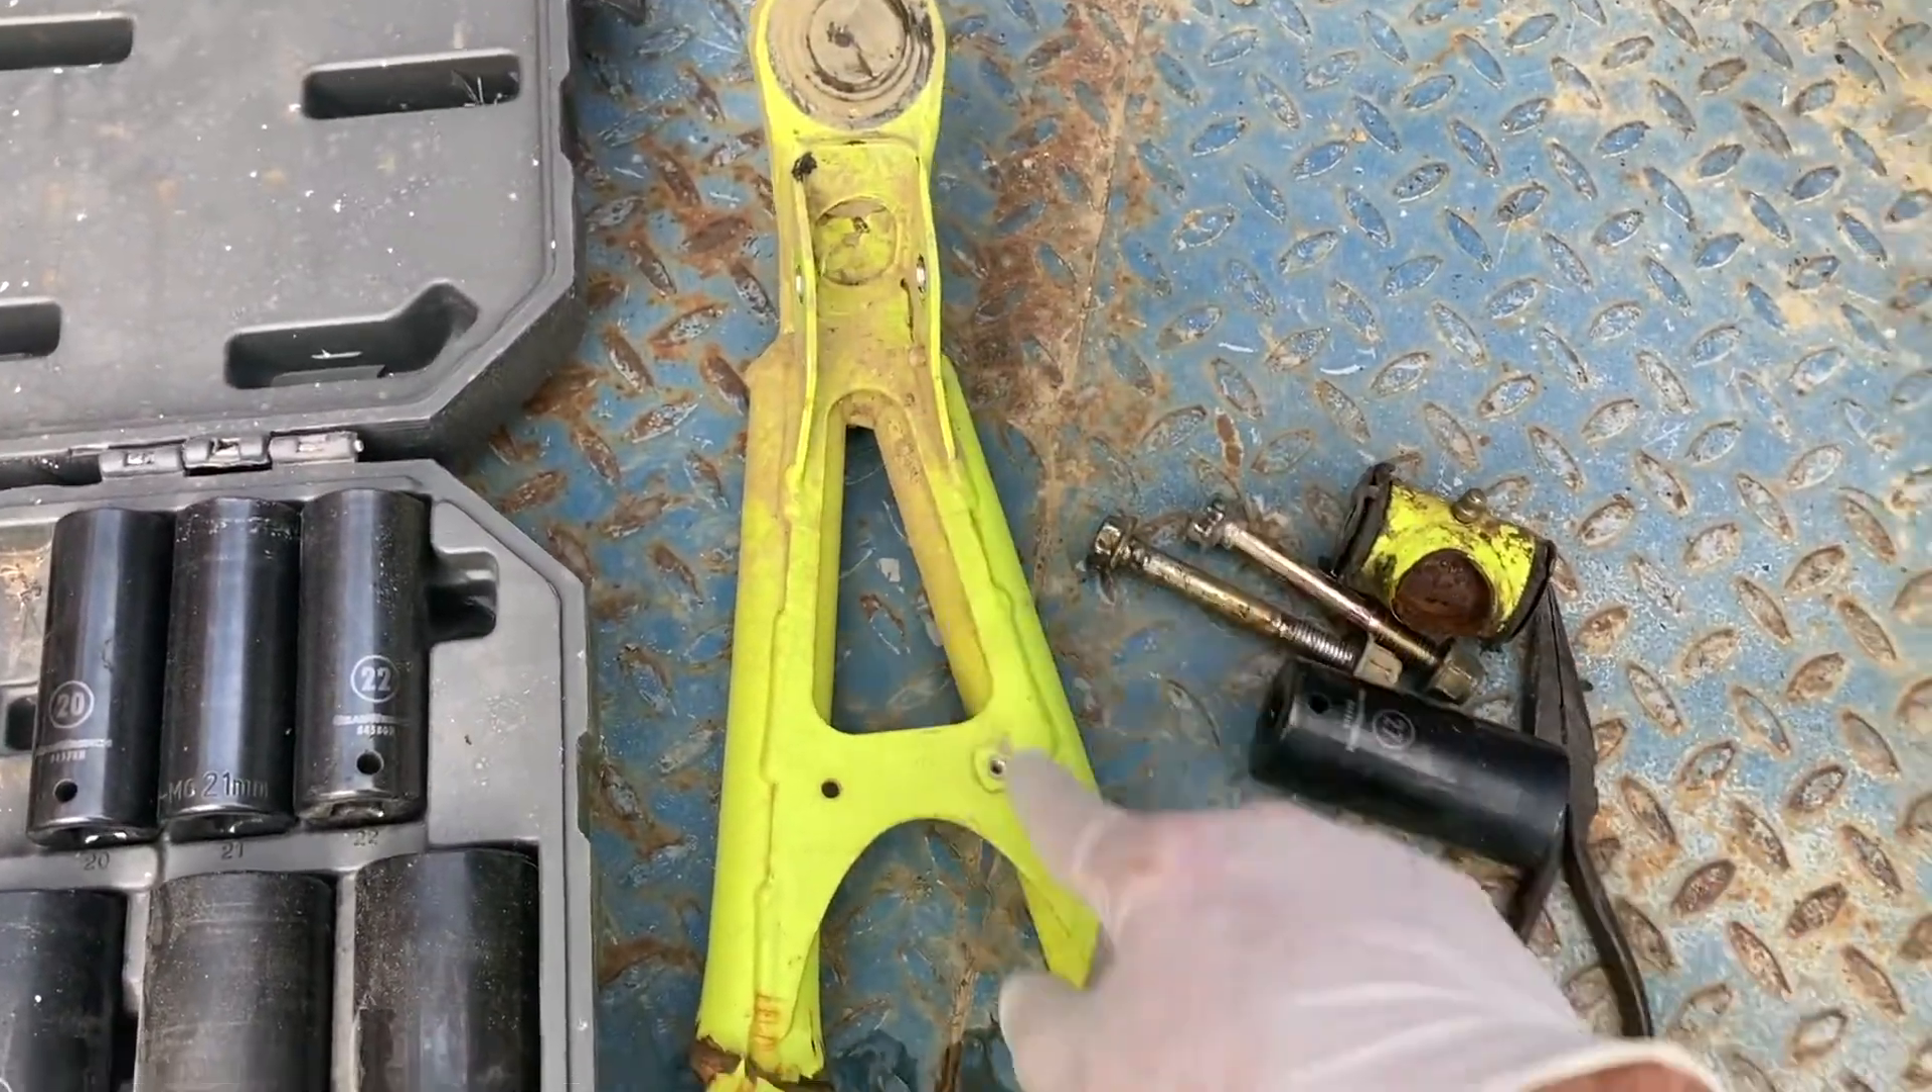I got the uh old upper control arm off.